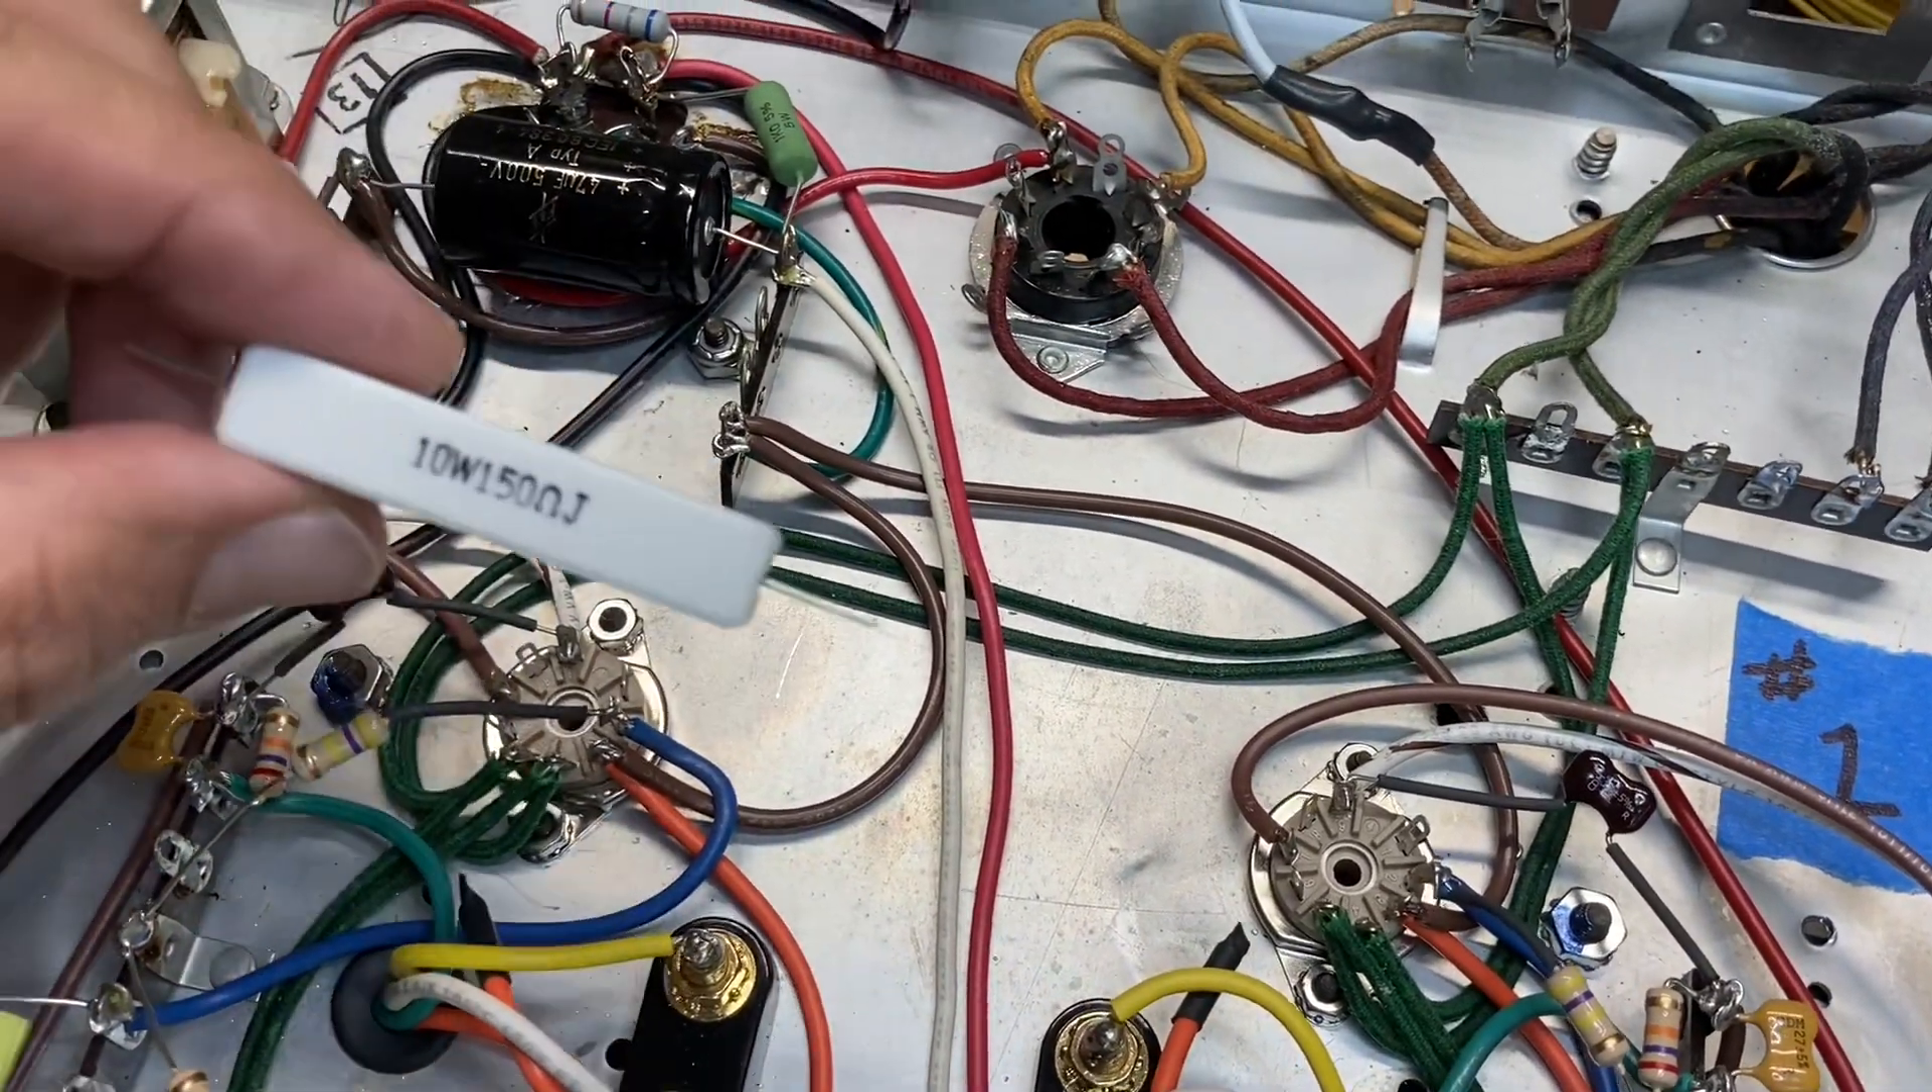Of course, the cathode resistor still hasn't been installed. I've decided to go with 150 ohm to begin.